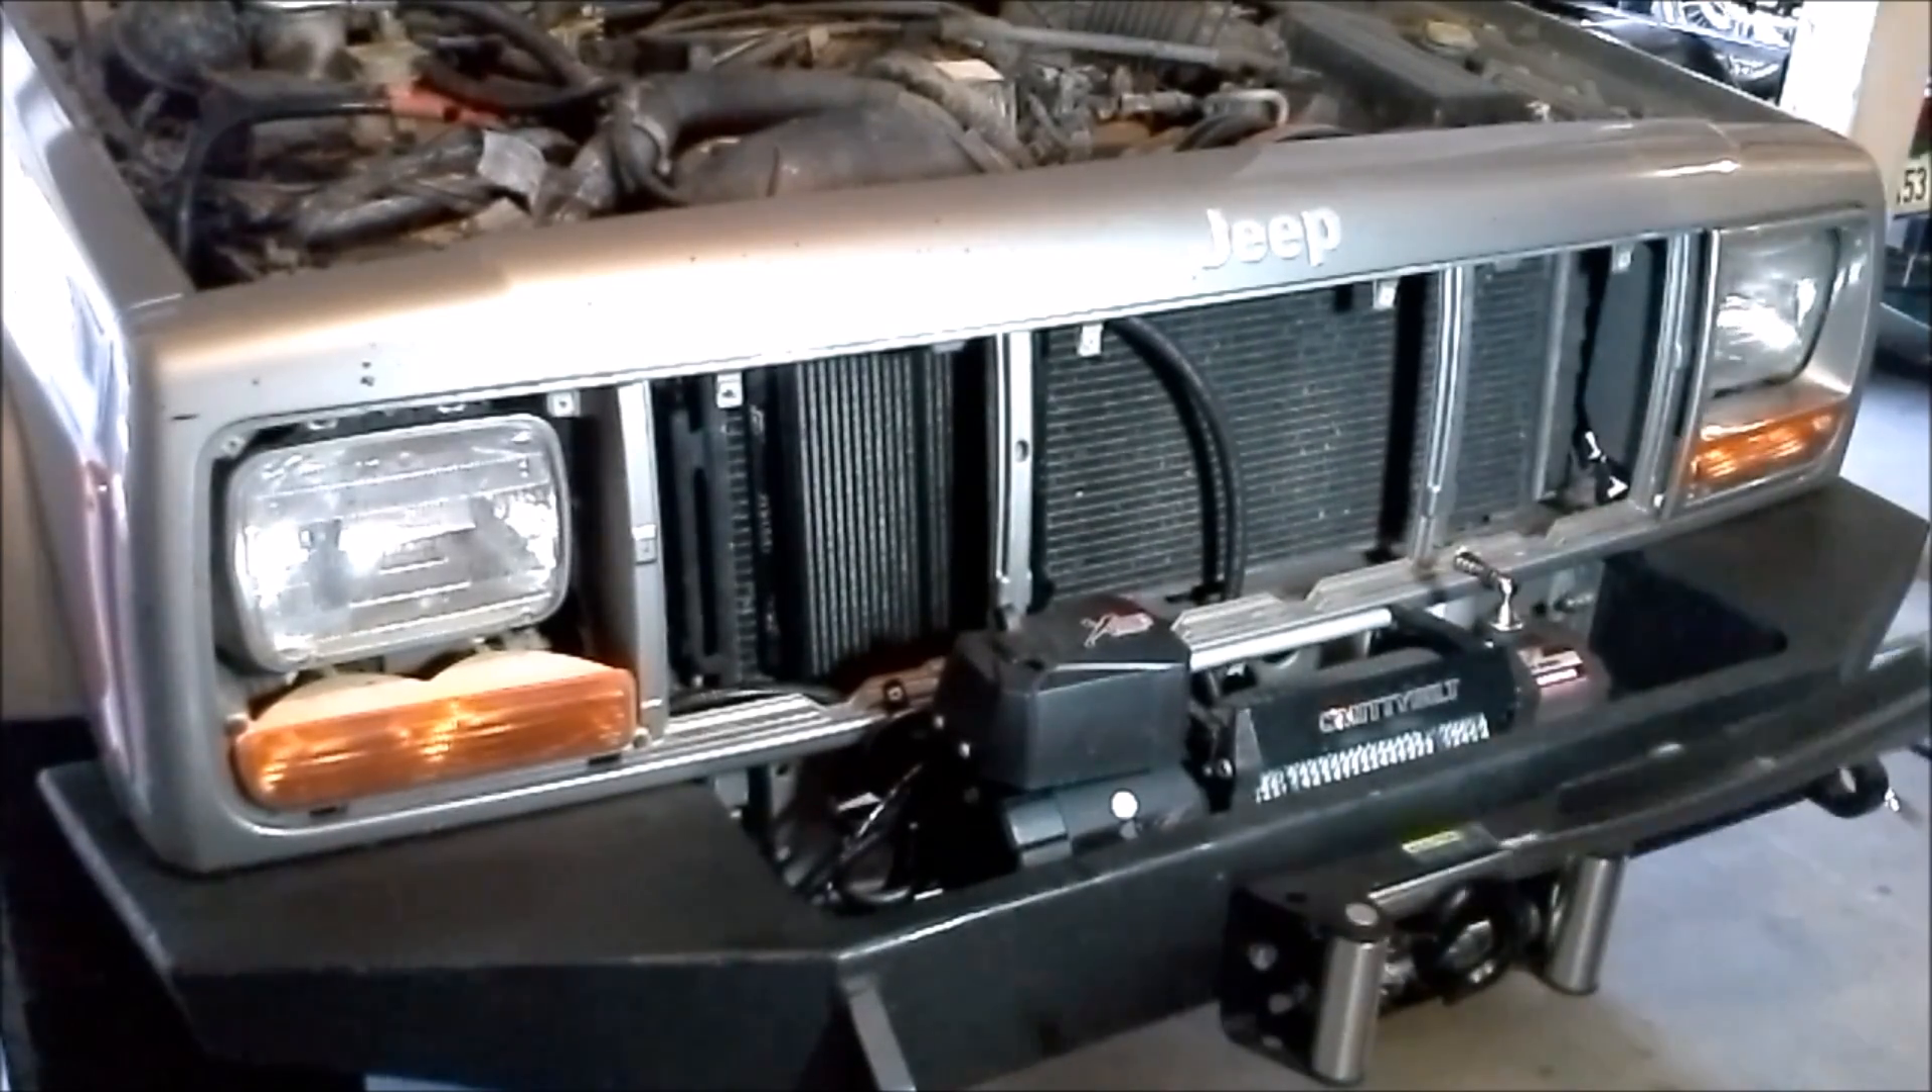Alright guys we are almost done, the last thing we have to do is put the grill back together.